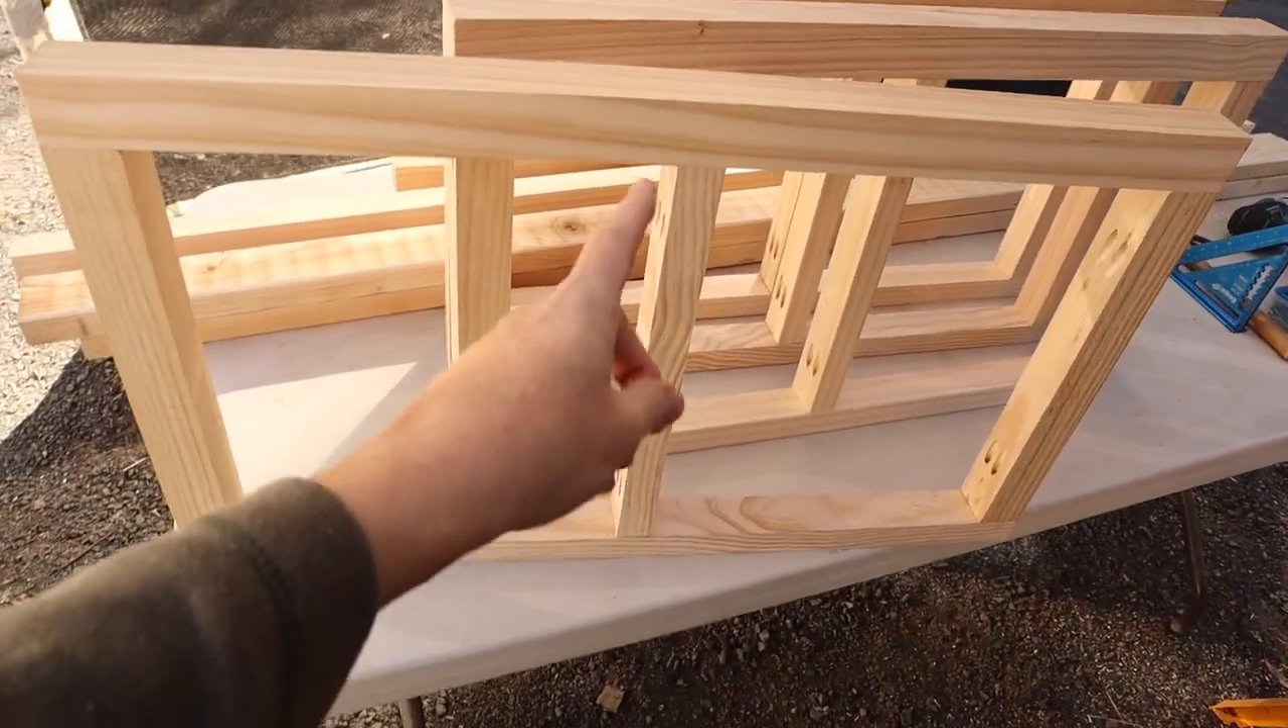As you can see I ended up putting another piece in the middle just to give it a little bit extra bracing and support.